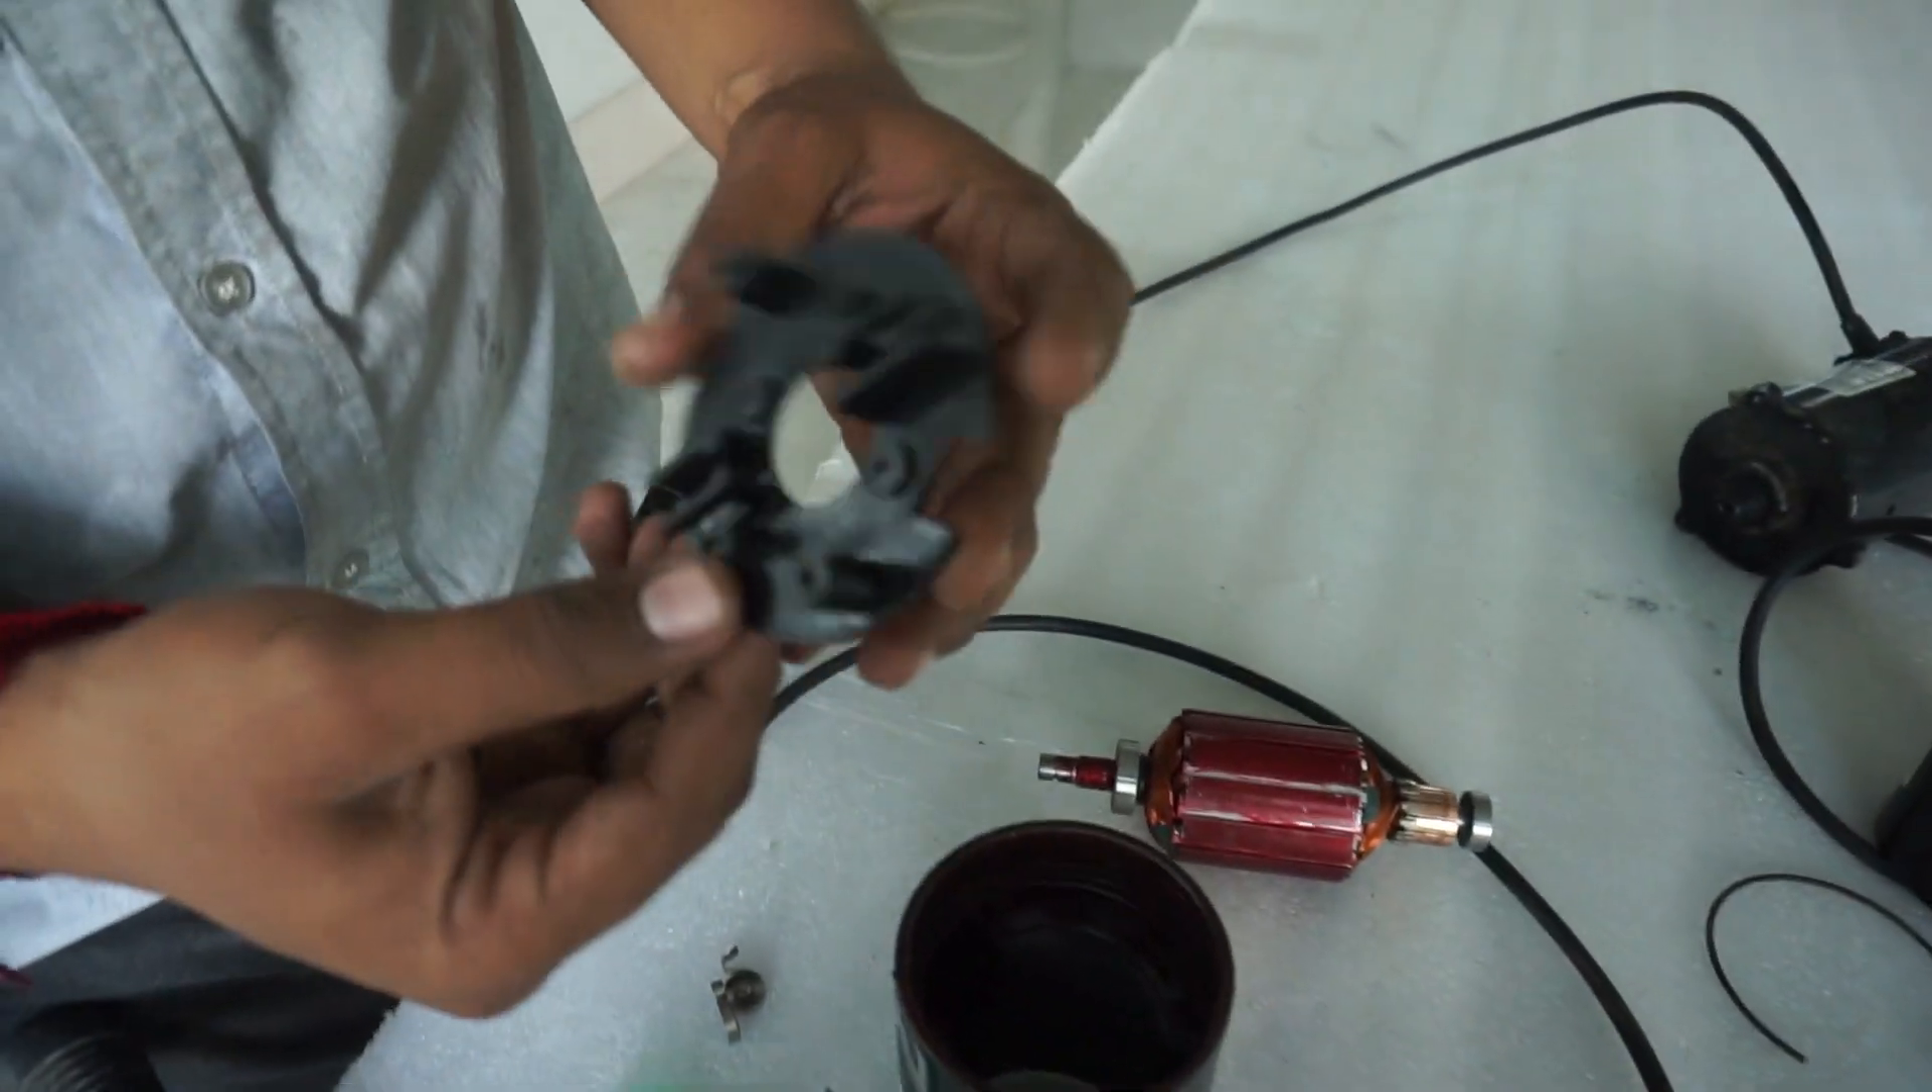Now that we've removed the brush holder plate, we can also take a closer look at the armature.